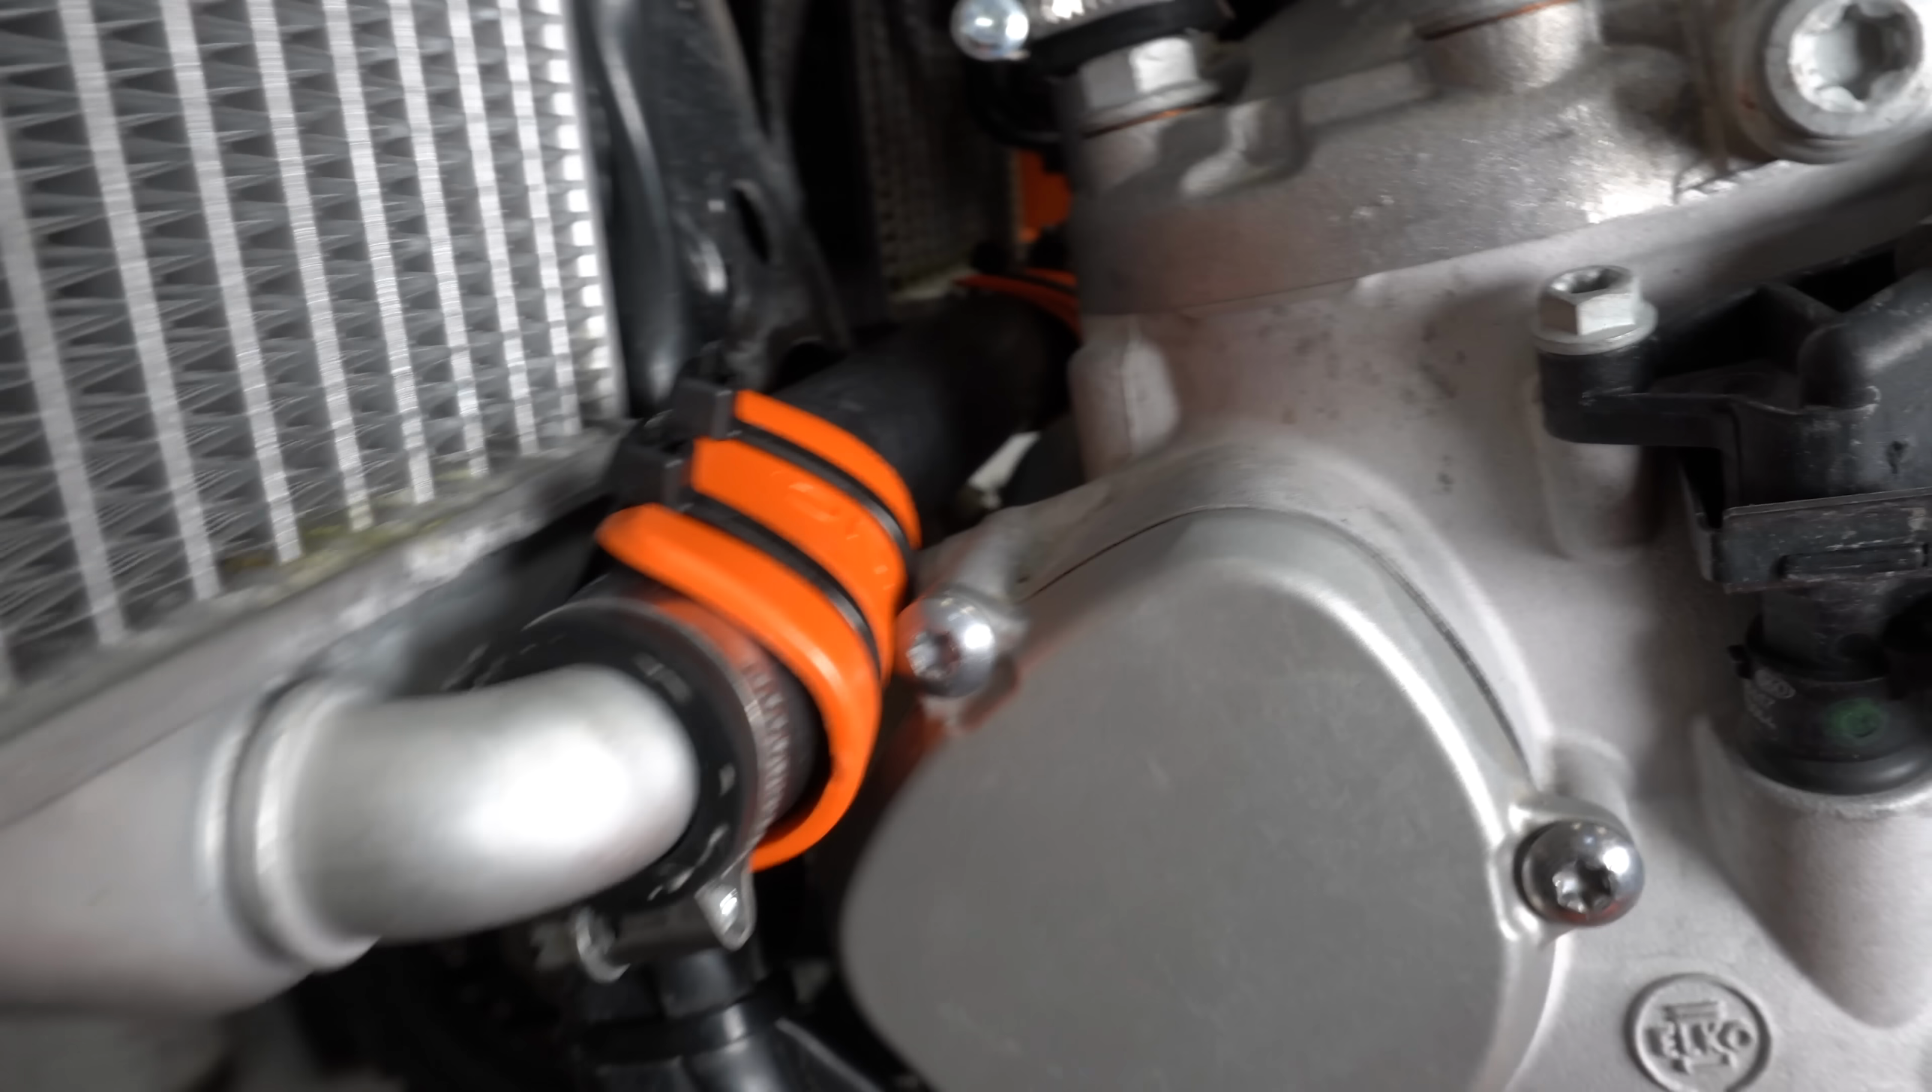I just basically cut this guard in half and then I have it zip tied here to the right behind the radiator hose.